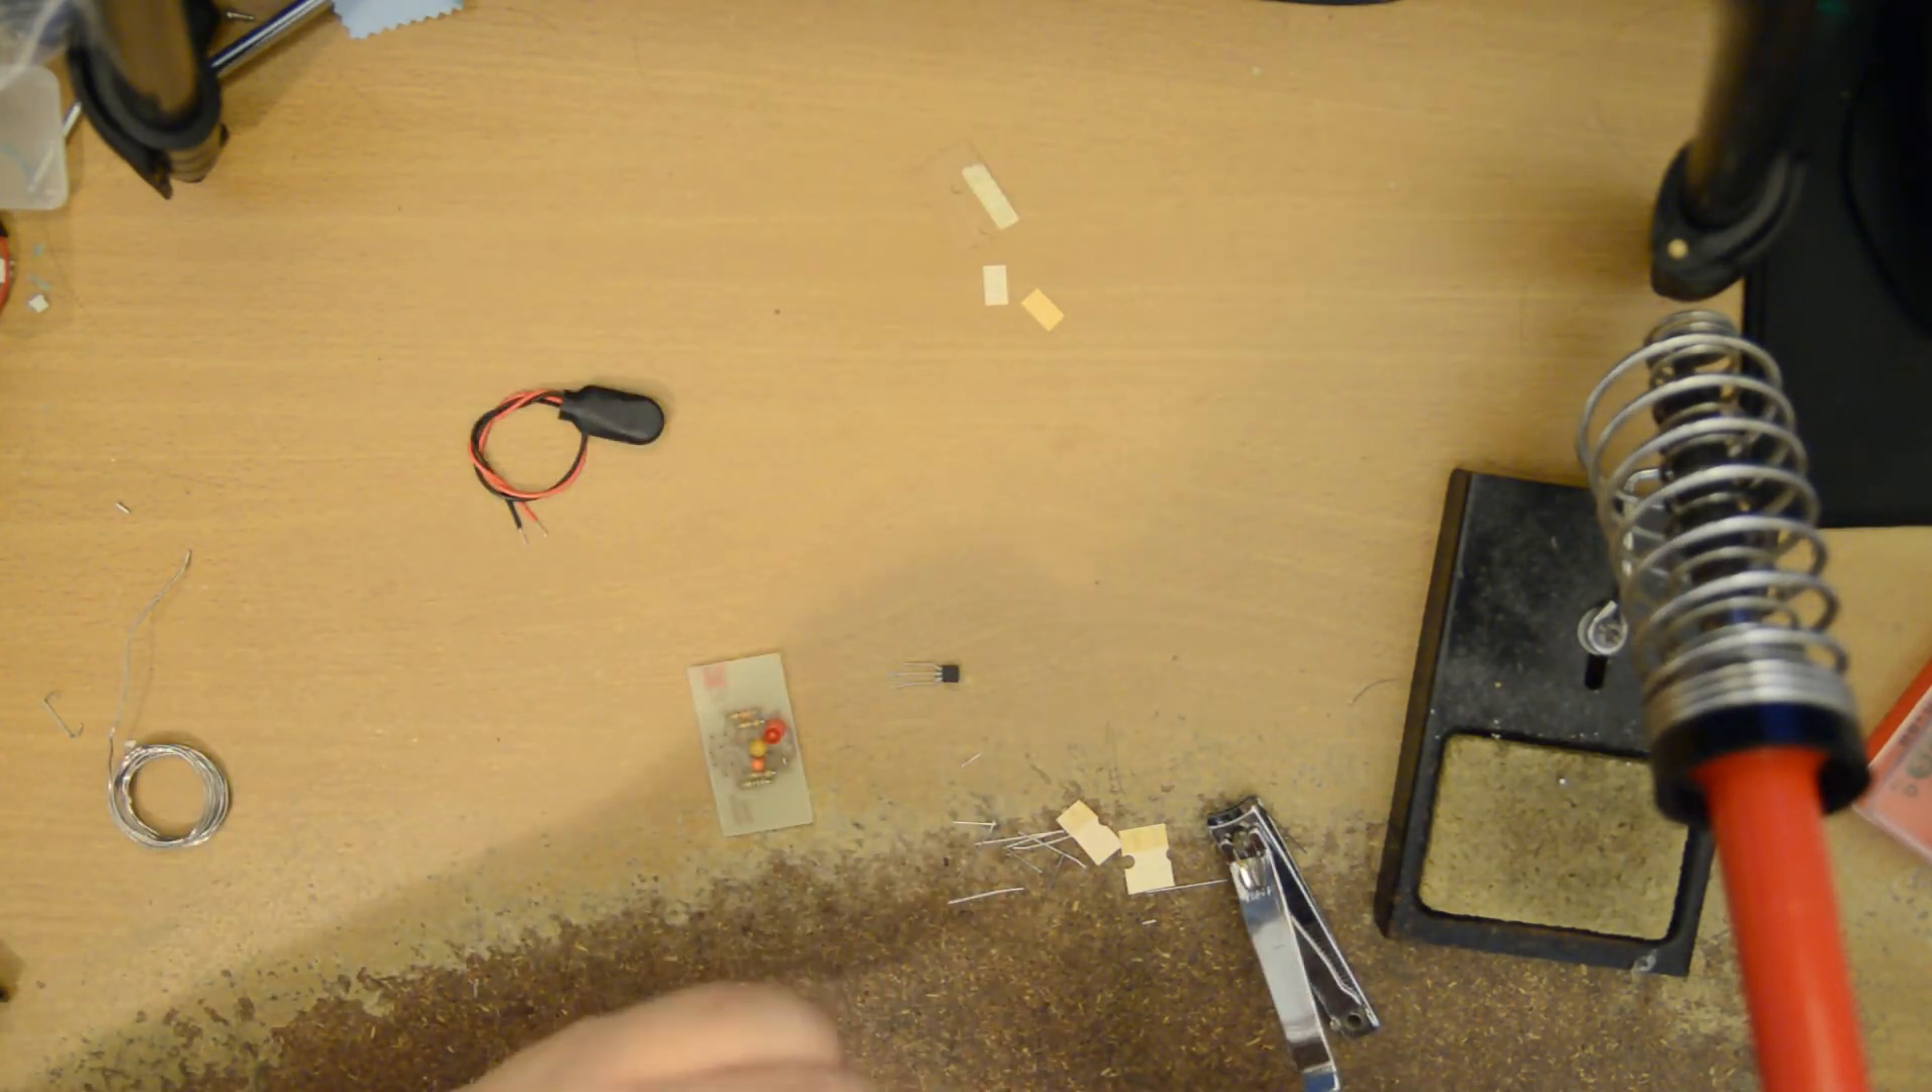Now we've got the two bjts and the battery snap to go.